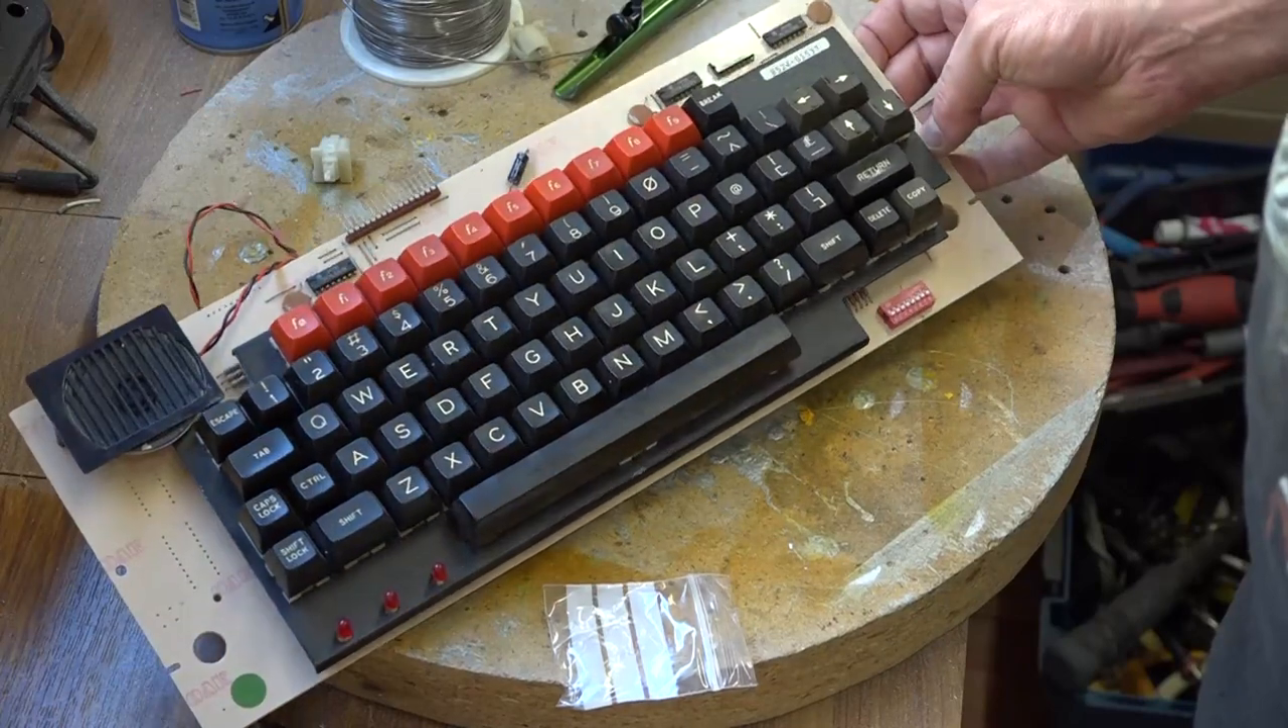Here we have our new switches in and I can now pop our keycaps on so there goes number one and this is our tab button and we now have a complete keyboard again.